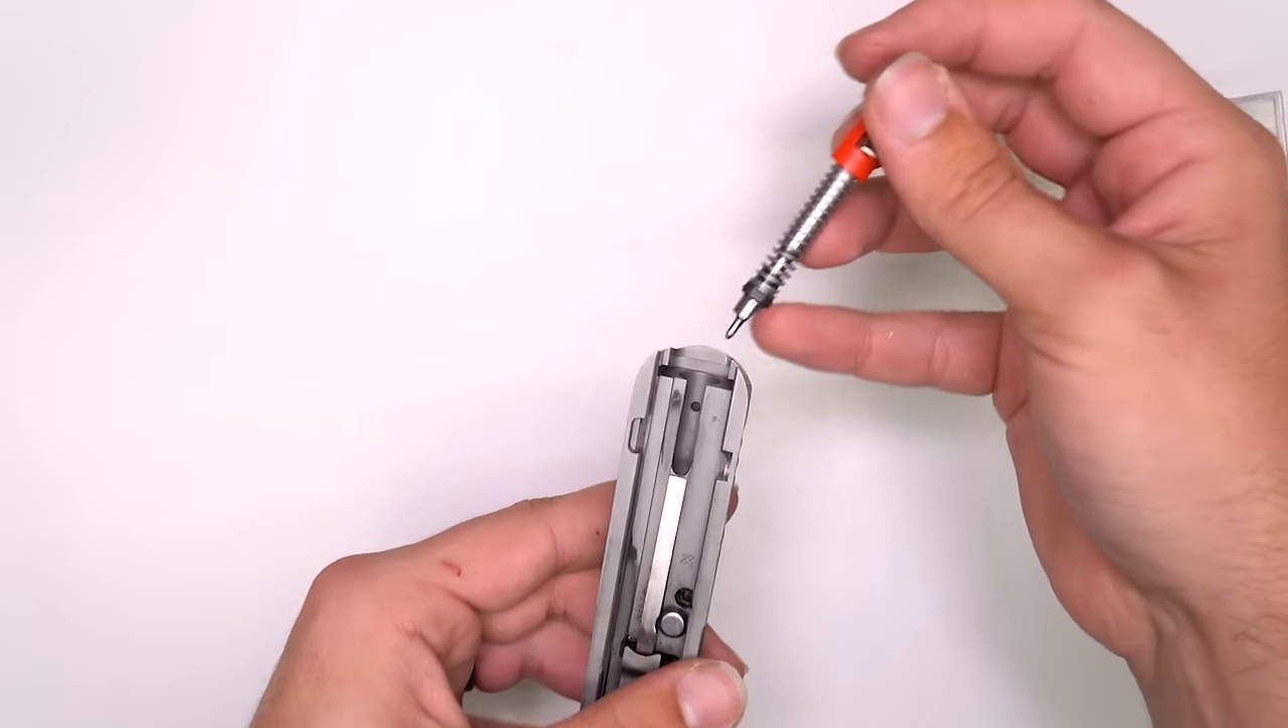Now that we have the firing pin assembly fully assembled, I'm going to insert it back into the slide here.